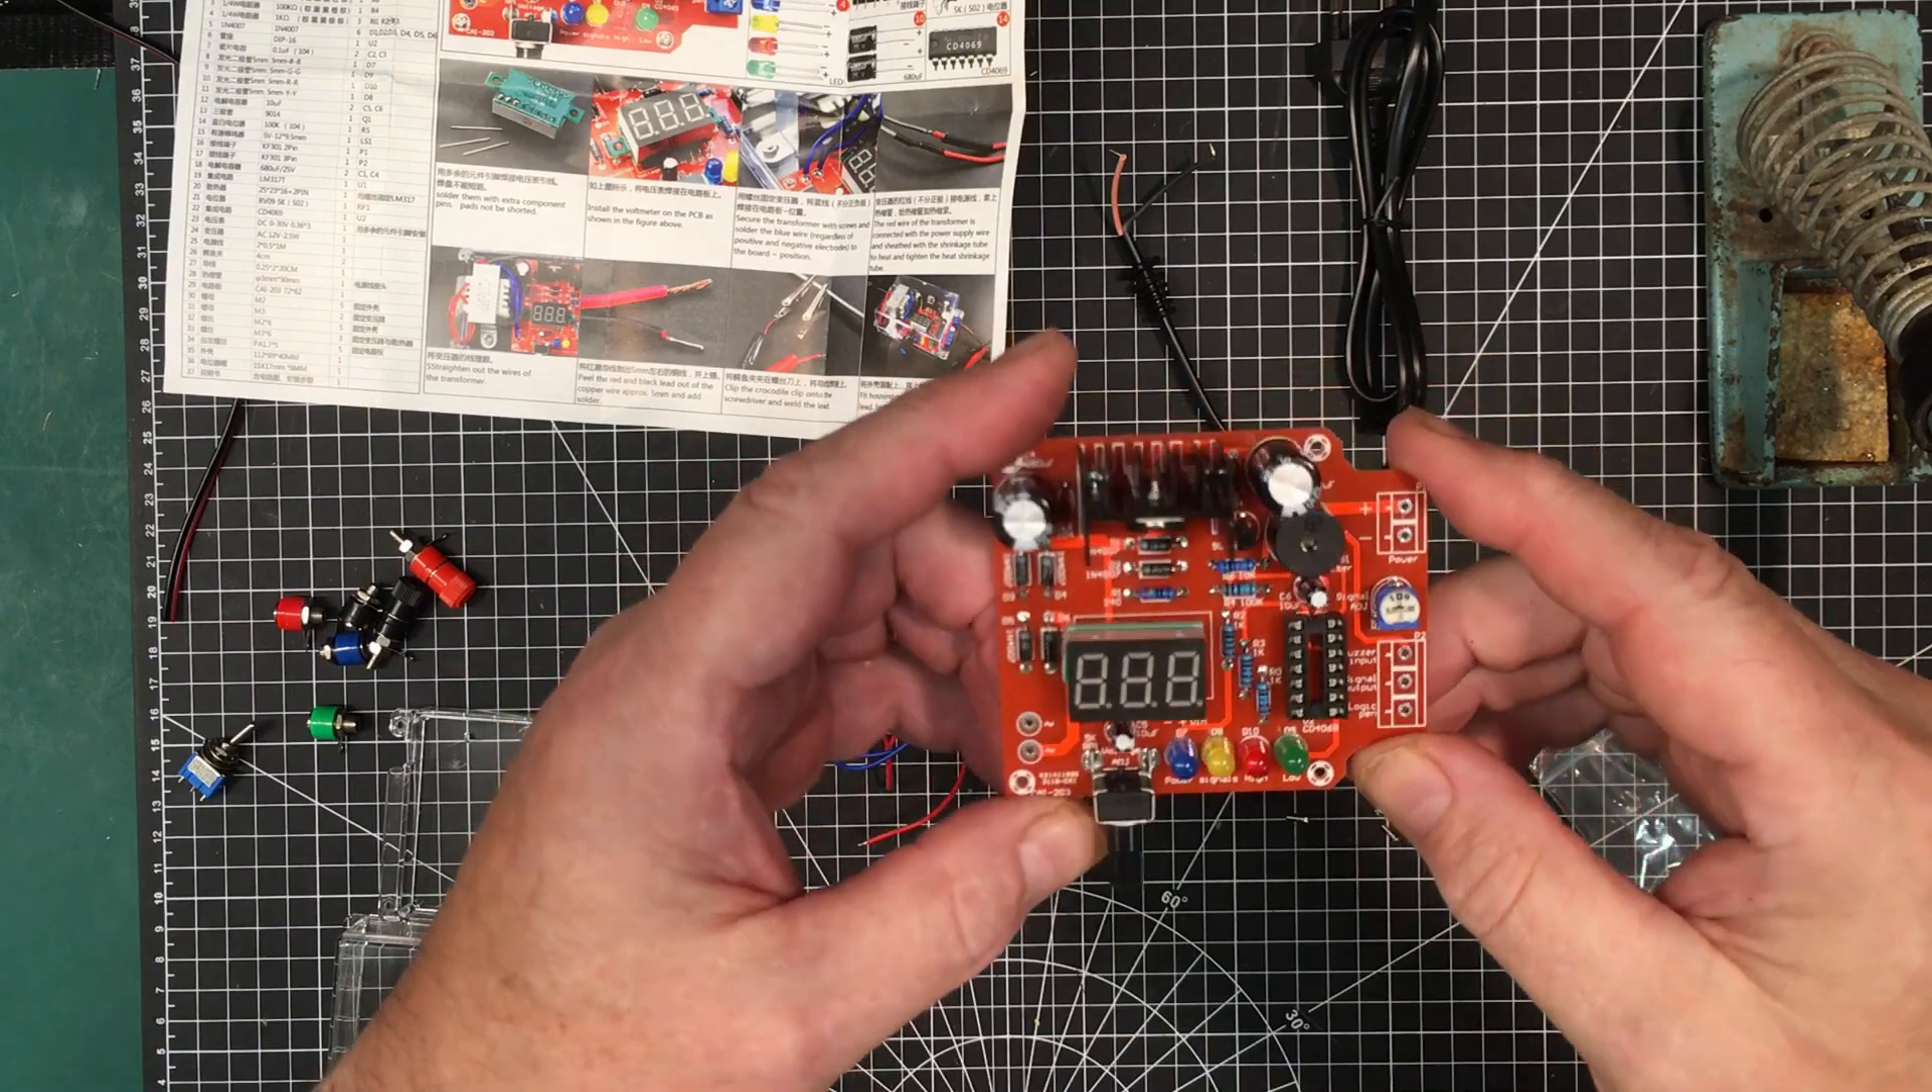Okay, so we've got the PC board put together.